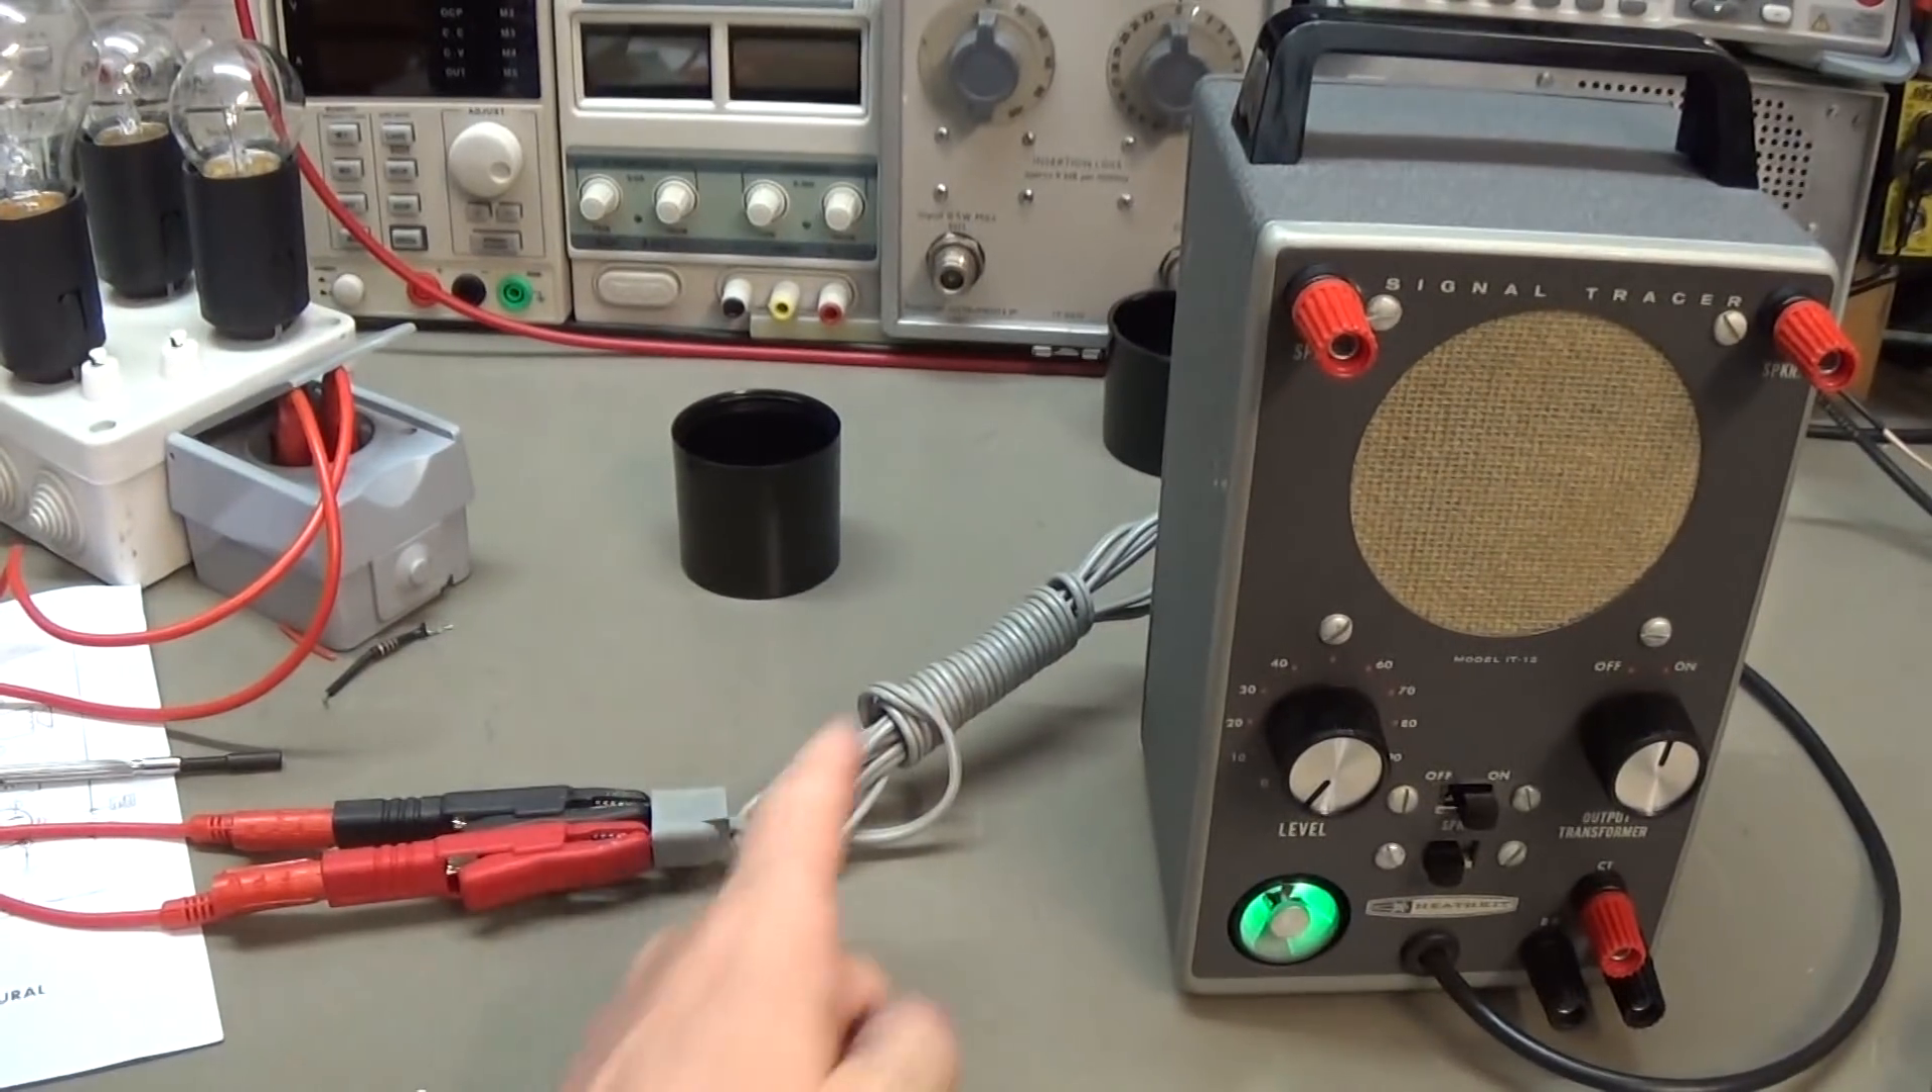Here is our unit back in the housing.